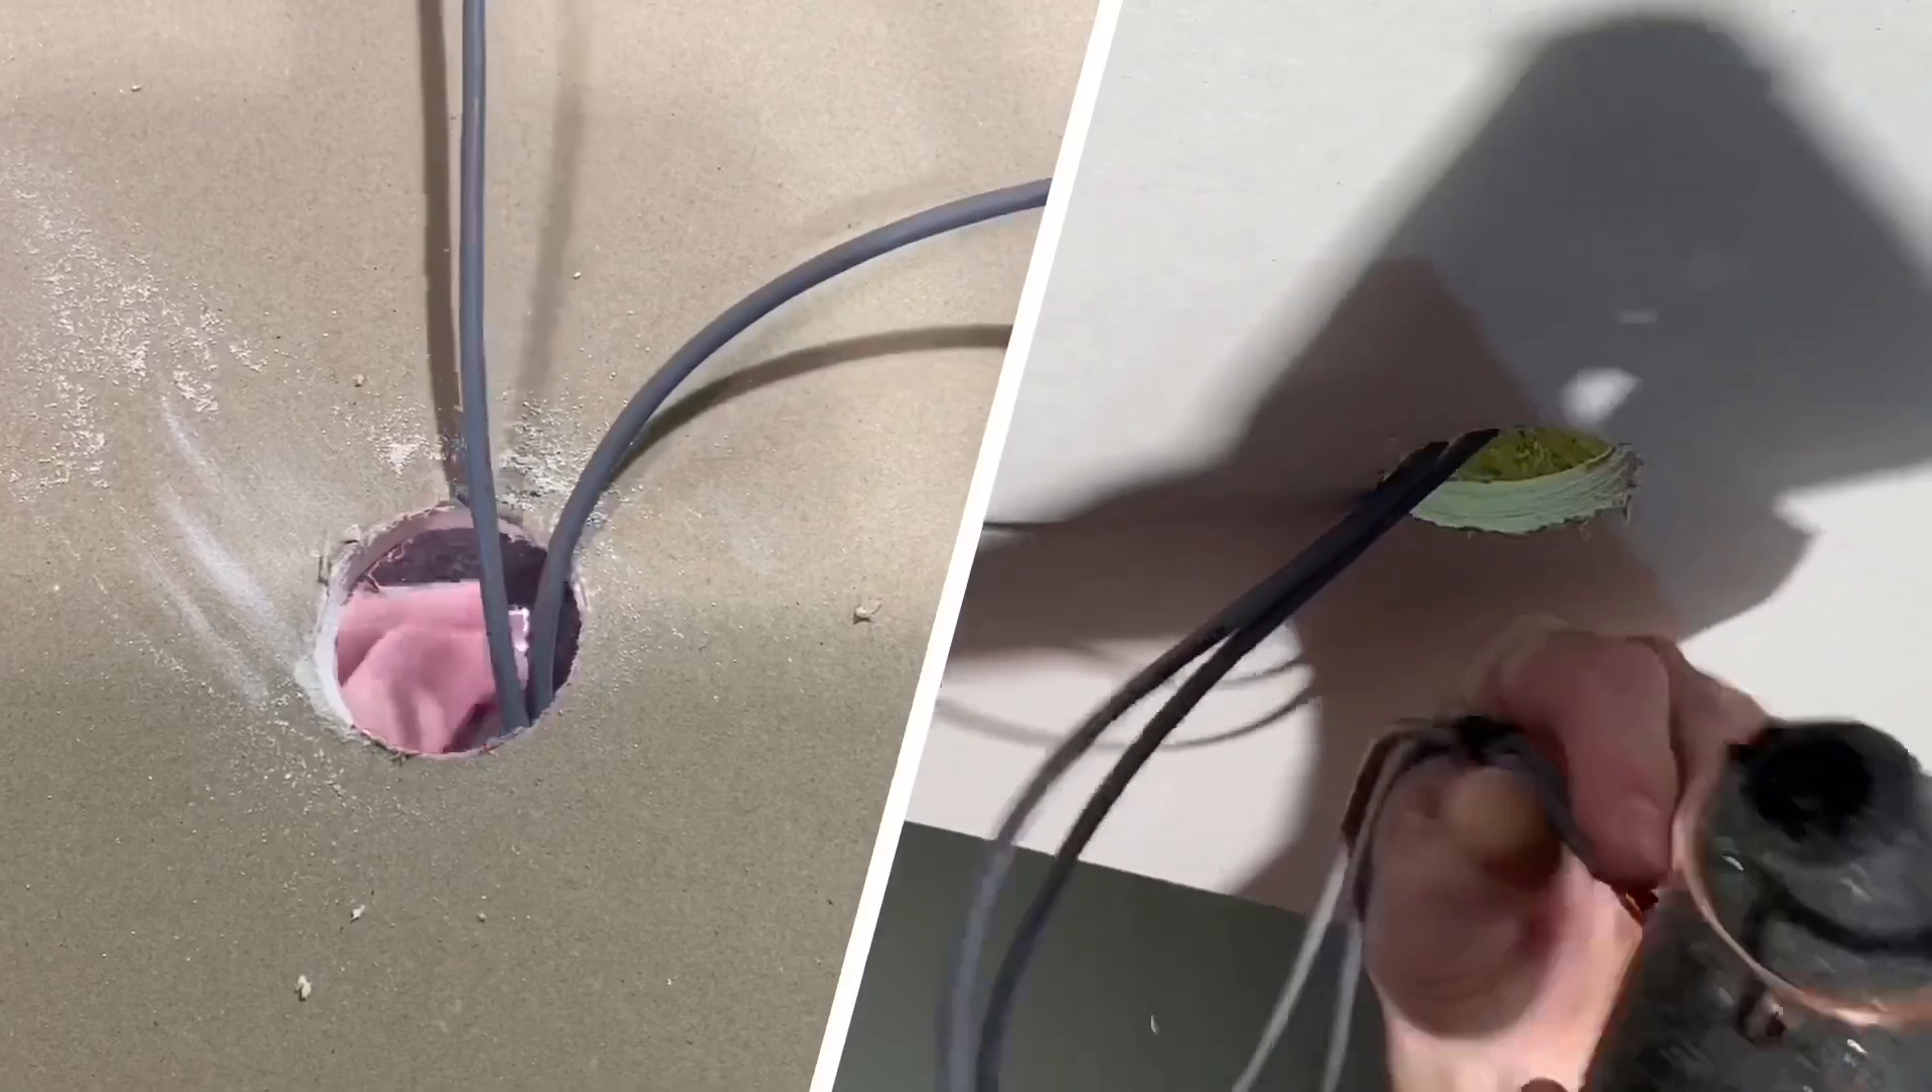I had my cables pass through one of the holes.